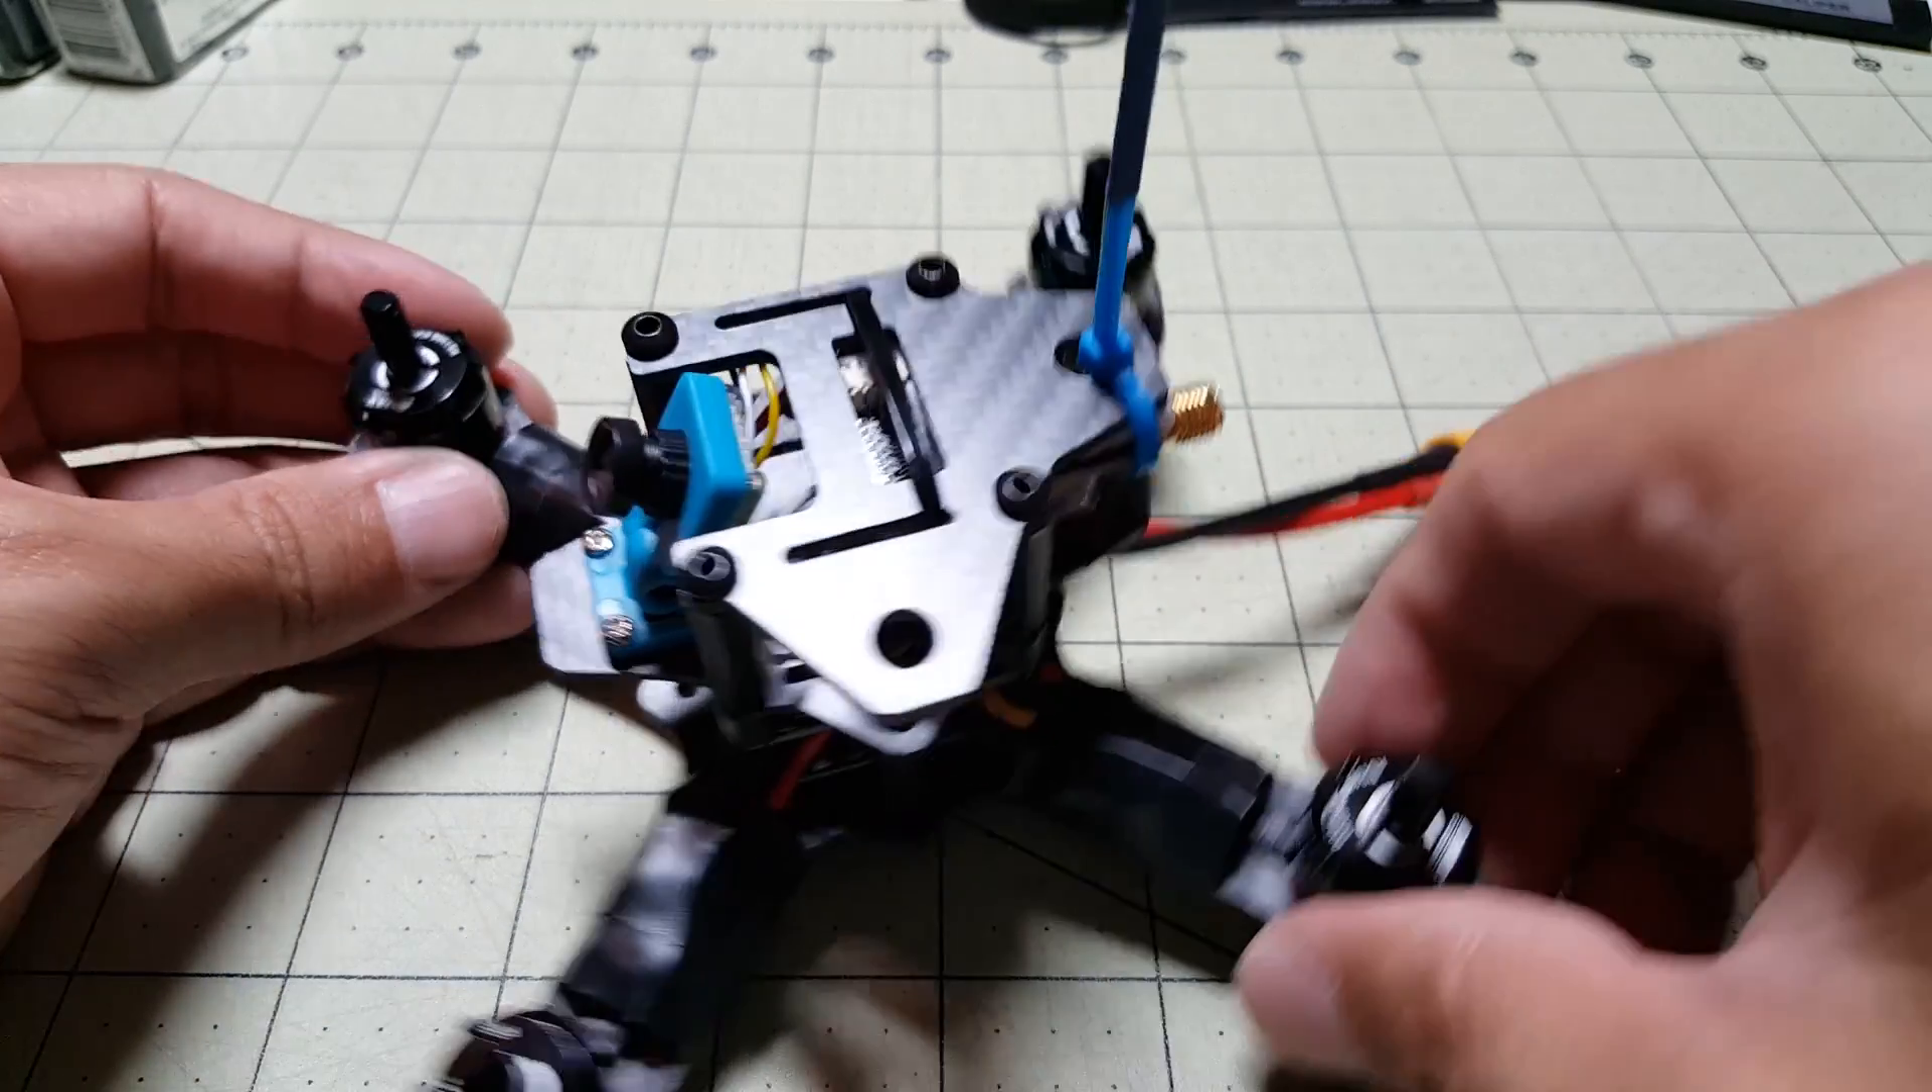Okay guys so for the most part this is done I still need to put on the props and my VTX antenna but I've mounted all the FPV stuff here.